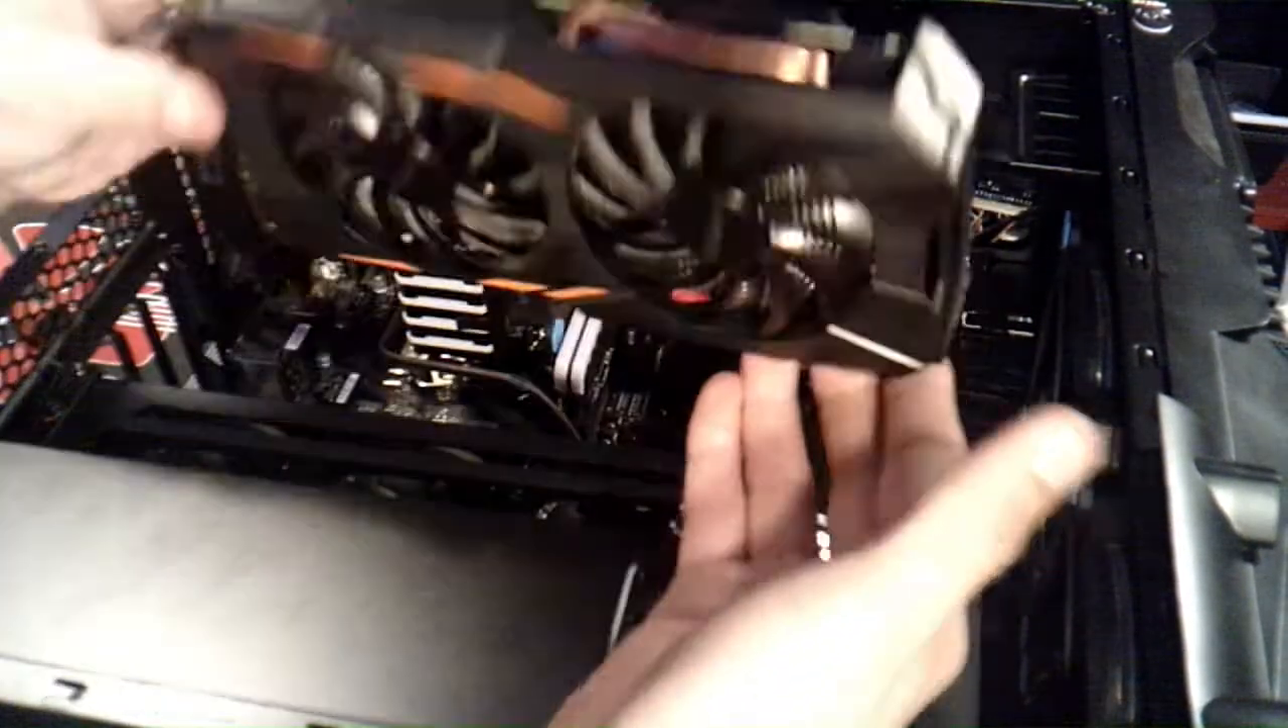I got the graphics card out it looks pretty good.